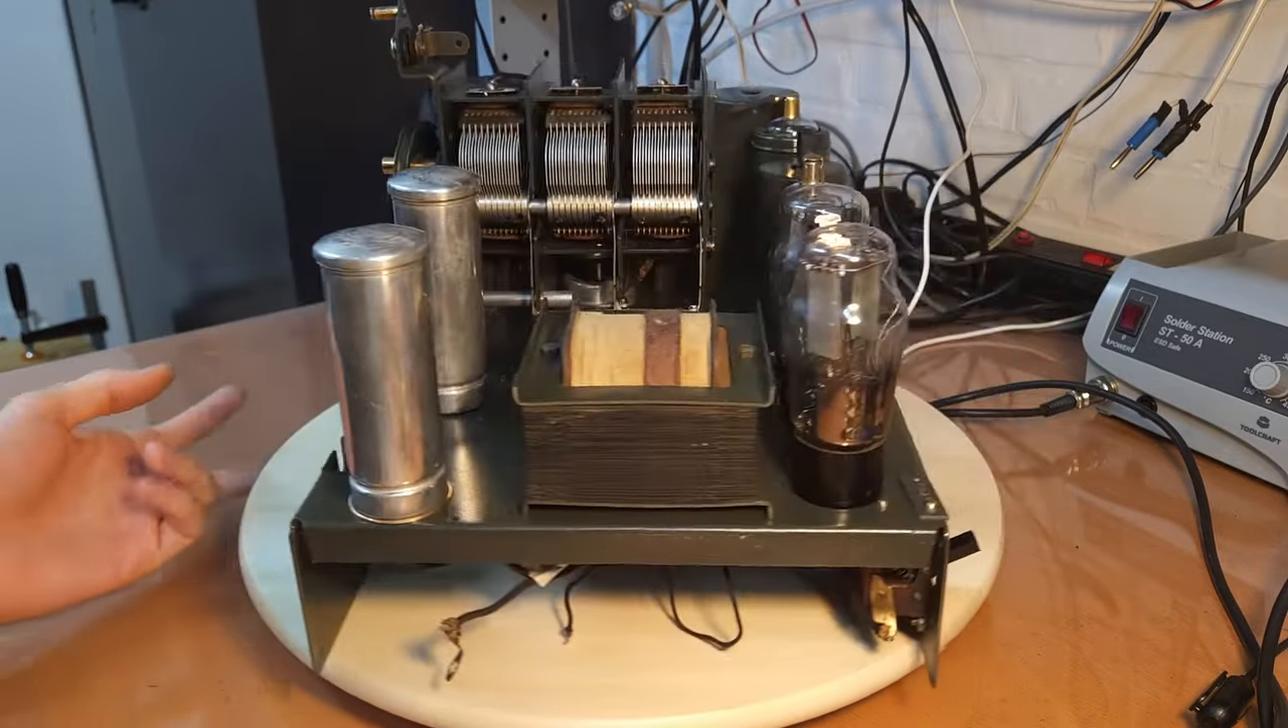Um i put in all the tubes just to have an idea of how it would look and uh i have to say it looks amazing.